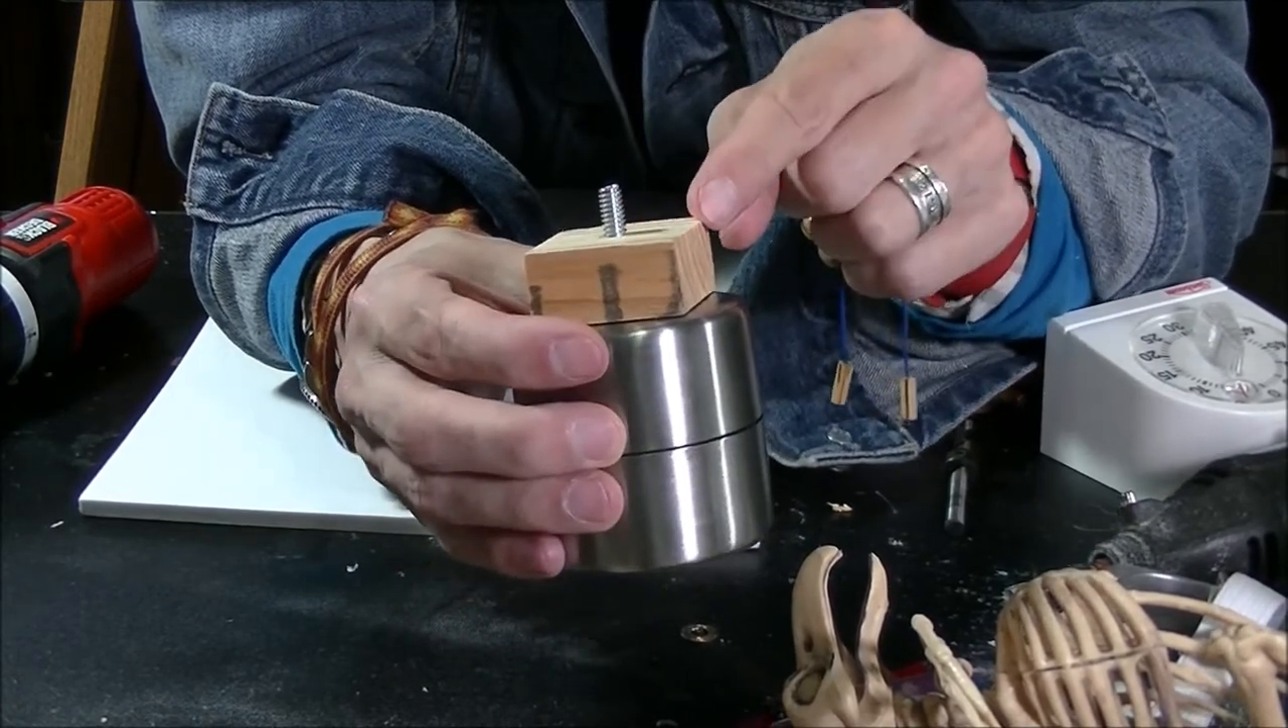The piece of wood was a little thin so I have more like a half inch sticking out.